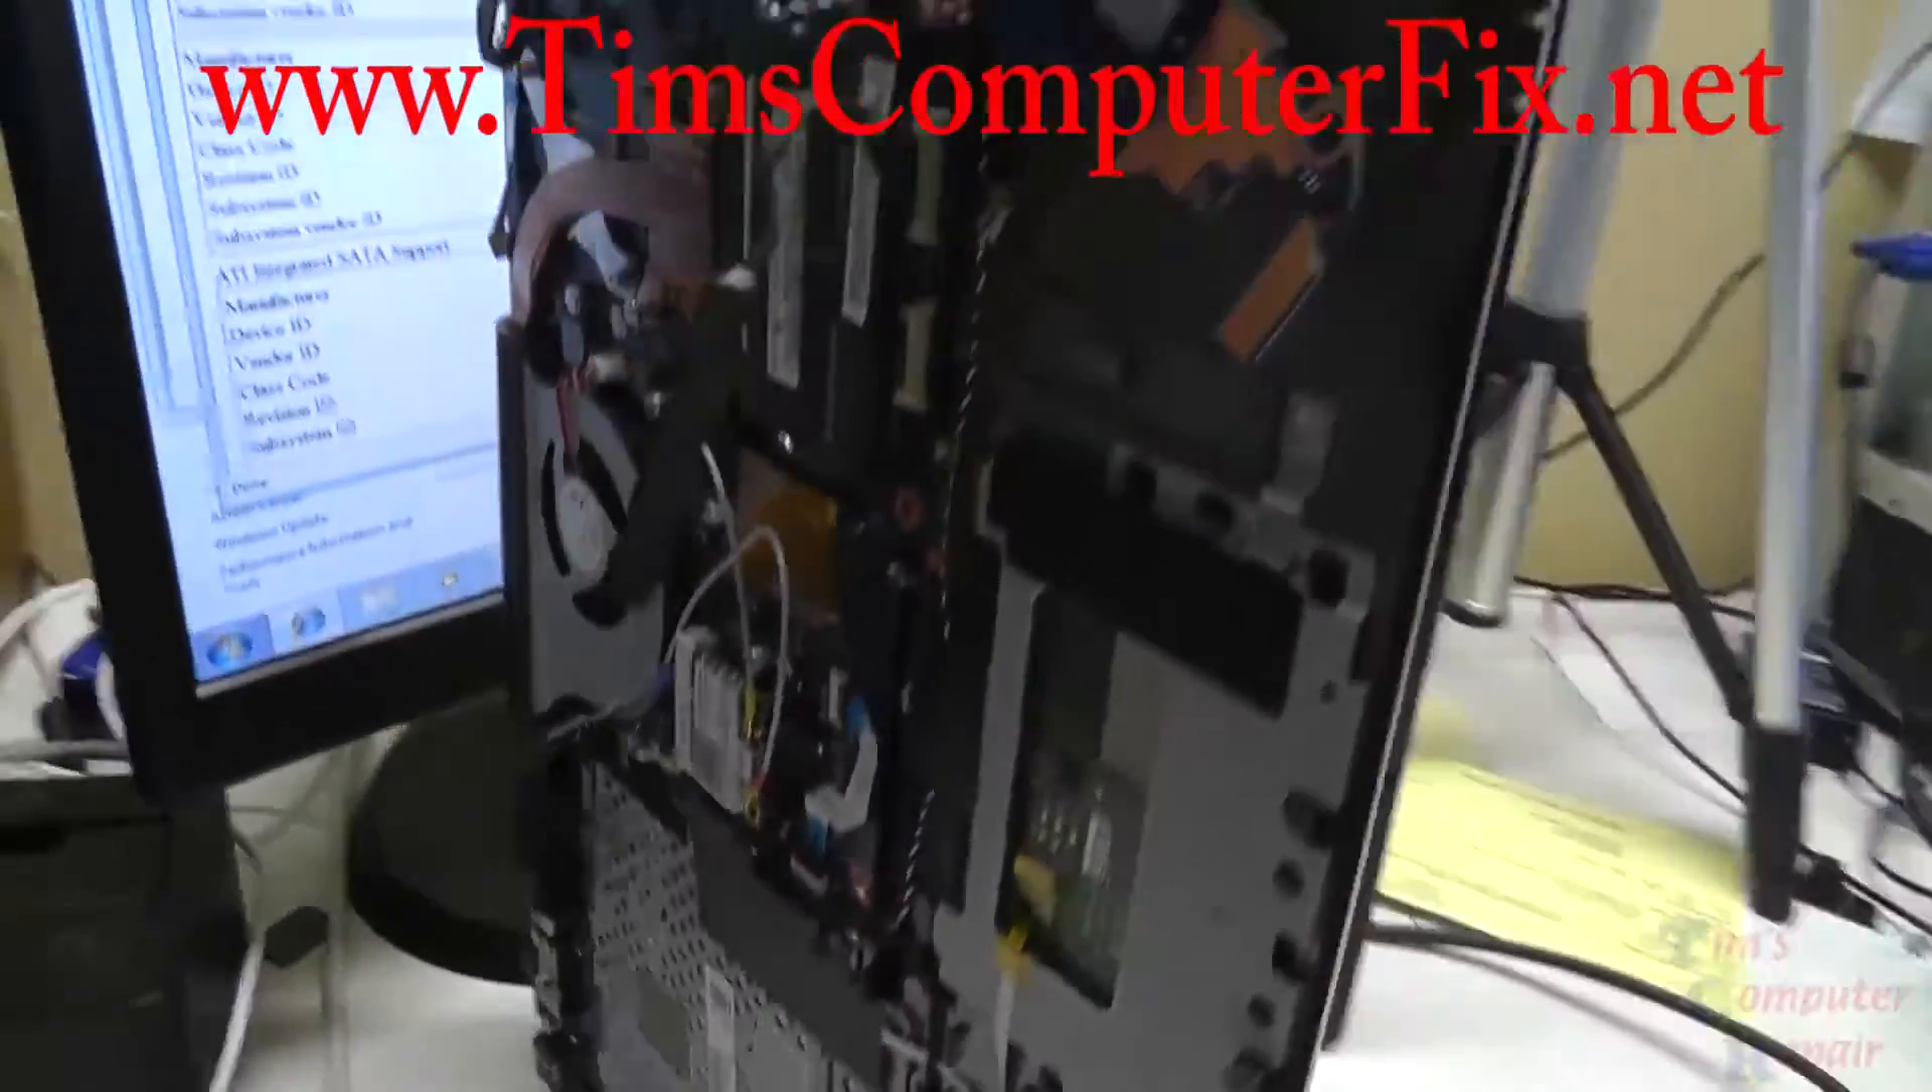As you can see here I've already taken the back cover off of this laptop.